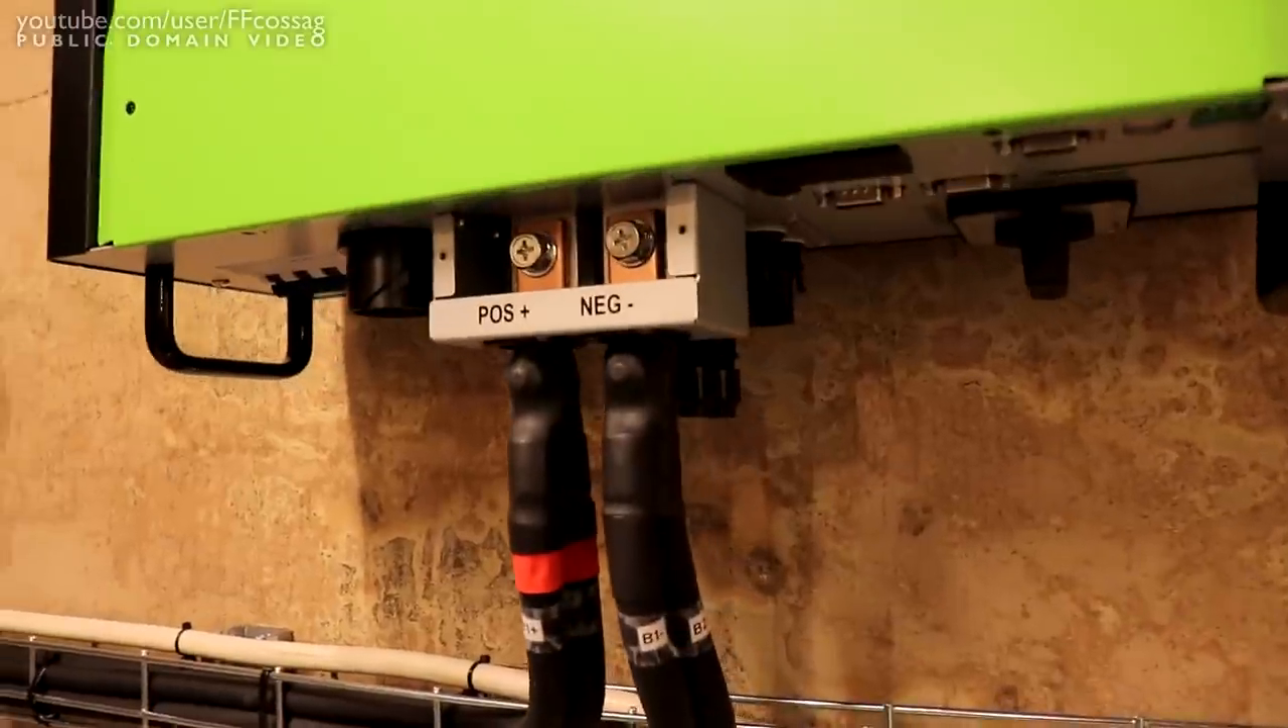I put a proper amount of shrink wrap on there. It's all labelled and nice and ready to go and this is going to work absolutely beautifully.